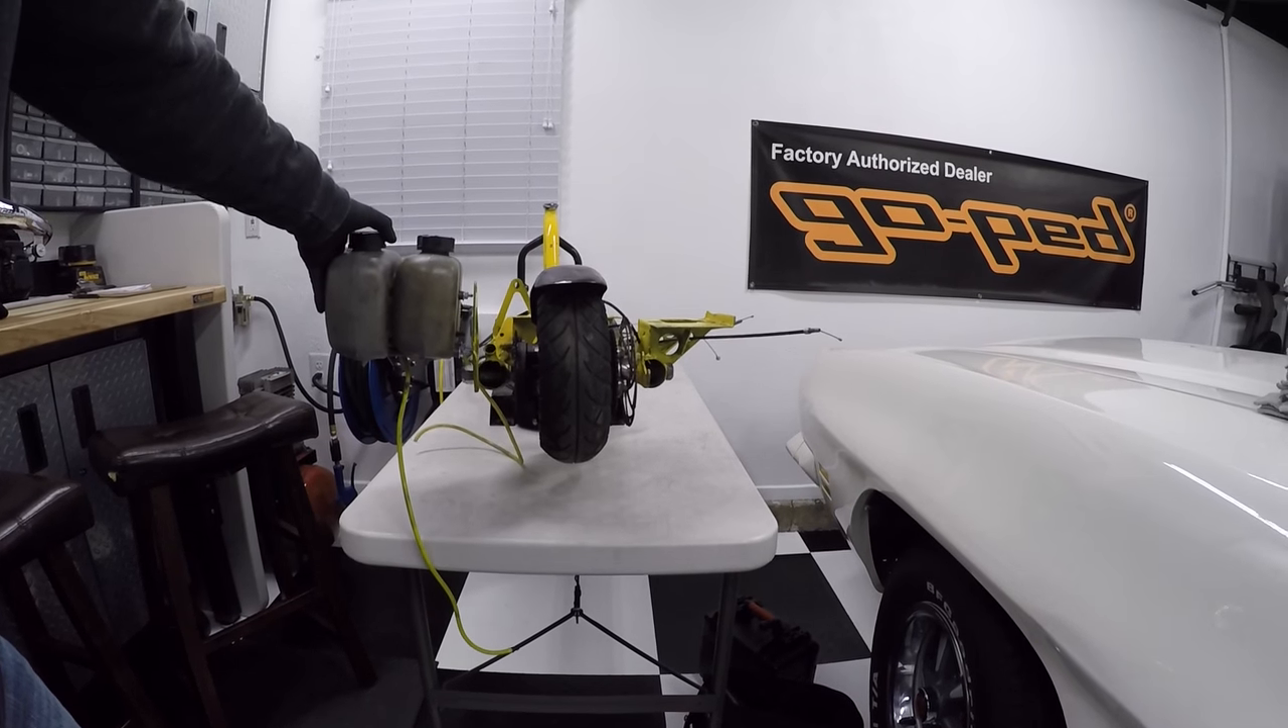Anyways, I want to double stack them here but if you look here, if I double stack them how I have it set up currently, look how far that sticks off to the side.